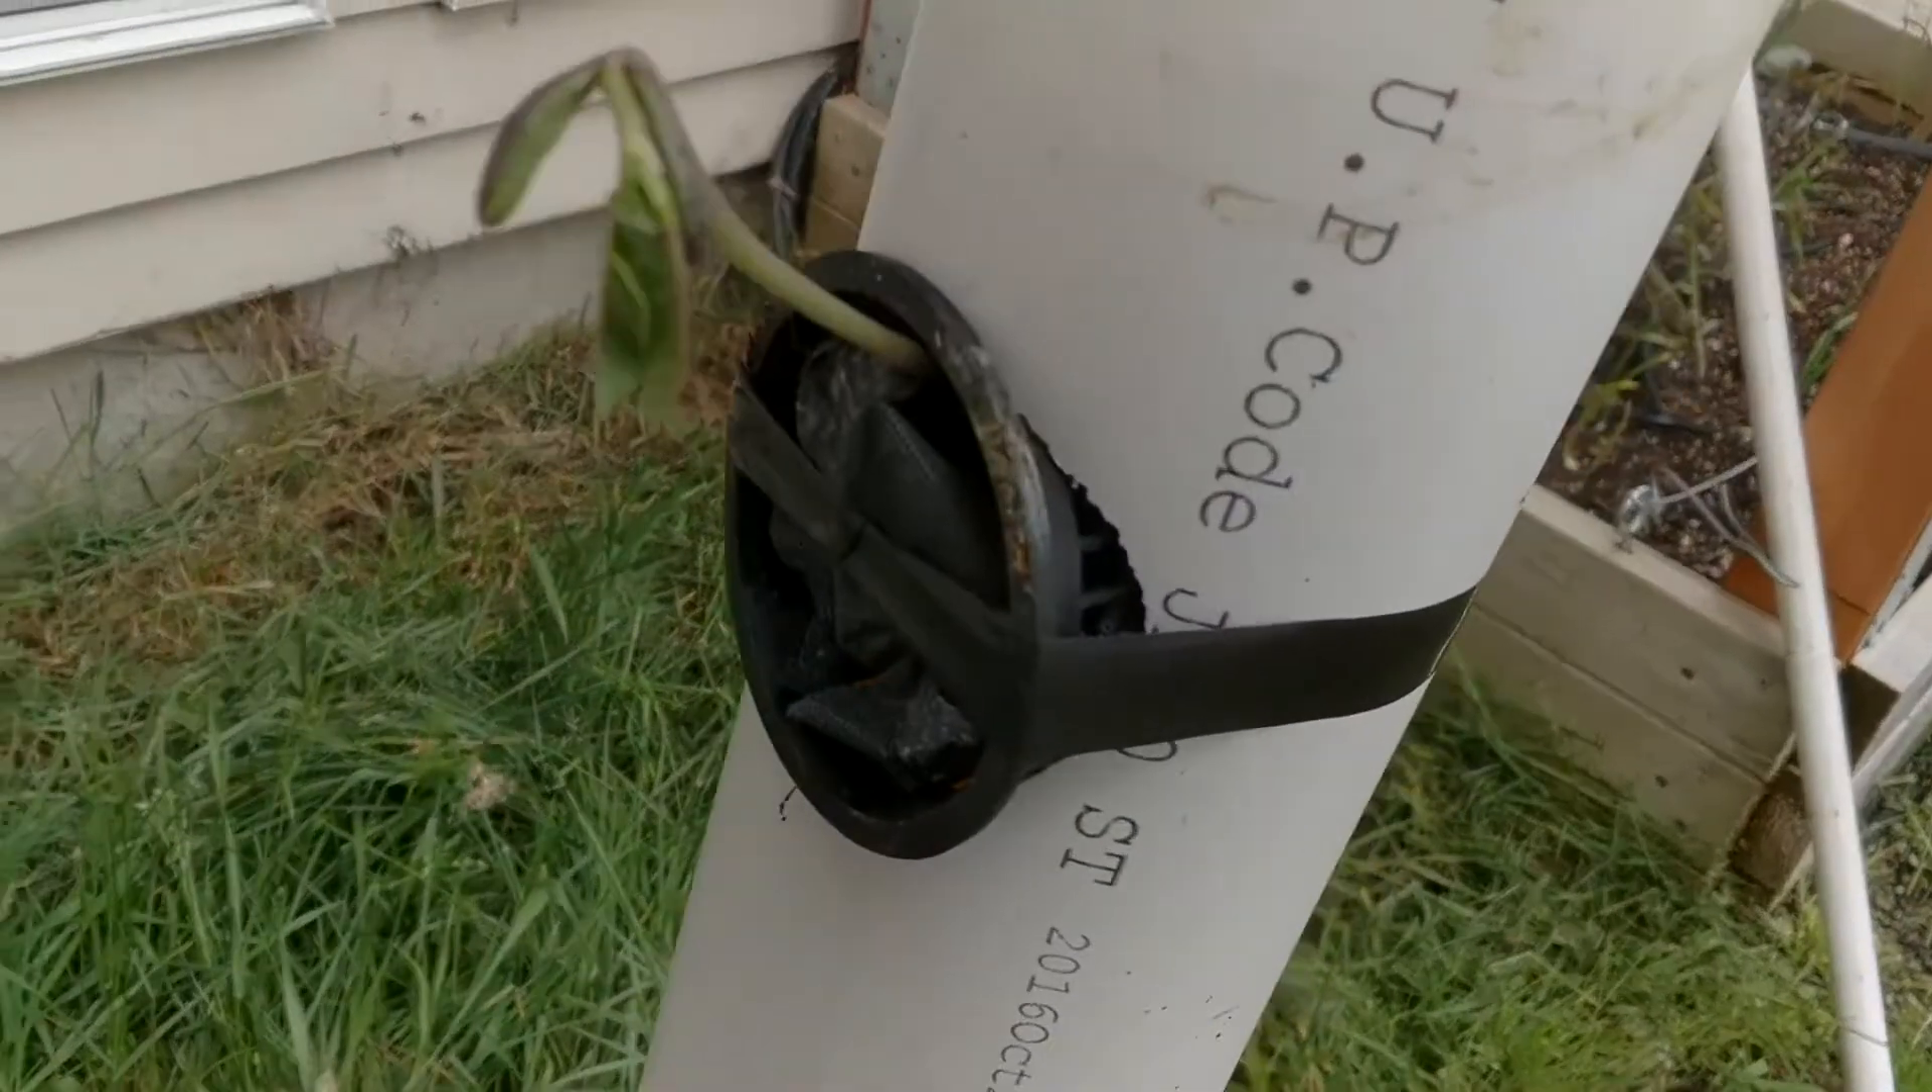These are three inch net cups and I've used silicon tape to kind of secure it in.